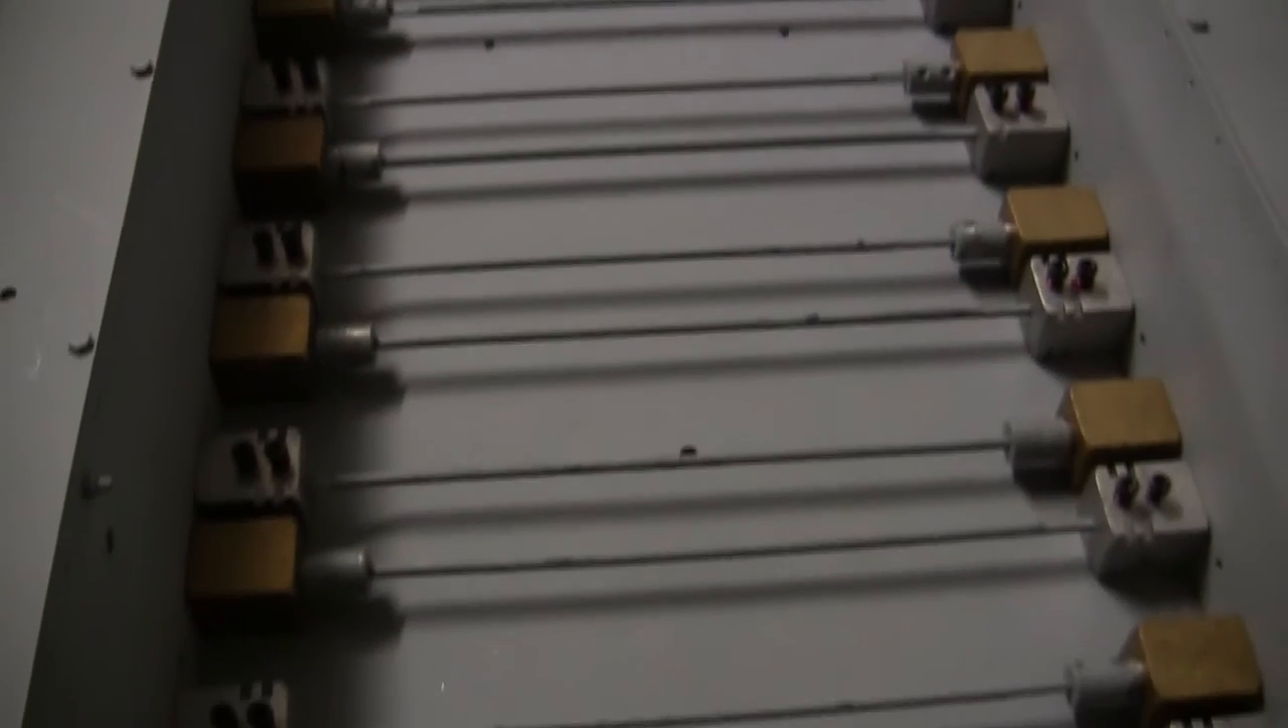As for the interior you could see the completed layout with the bars running from either side of the lower hull and connecting to the appropriate bushing and lock block.